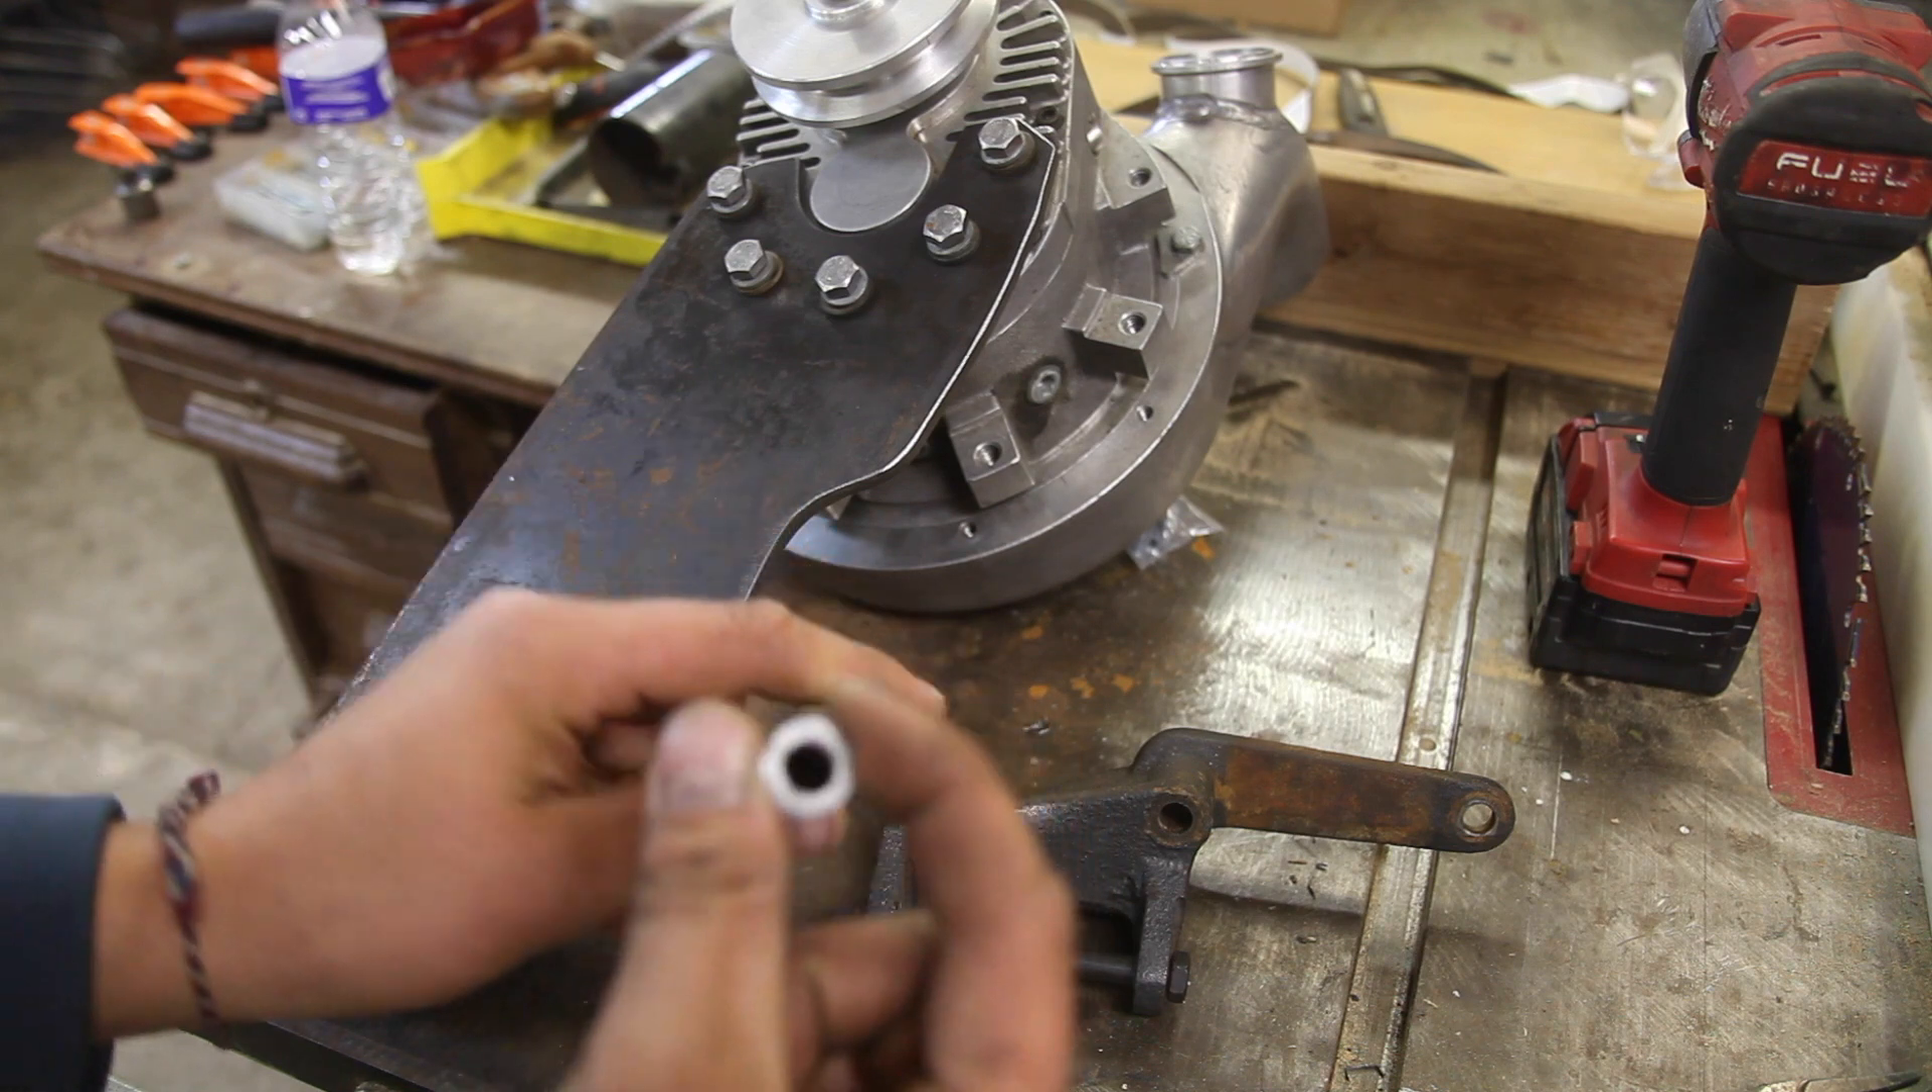So now I have the holes drilled and the mount bolted up to the supercharger.